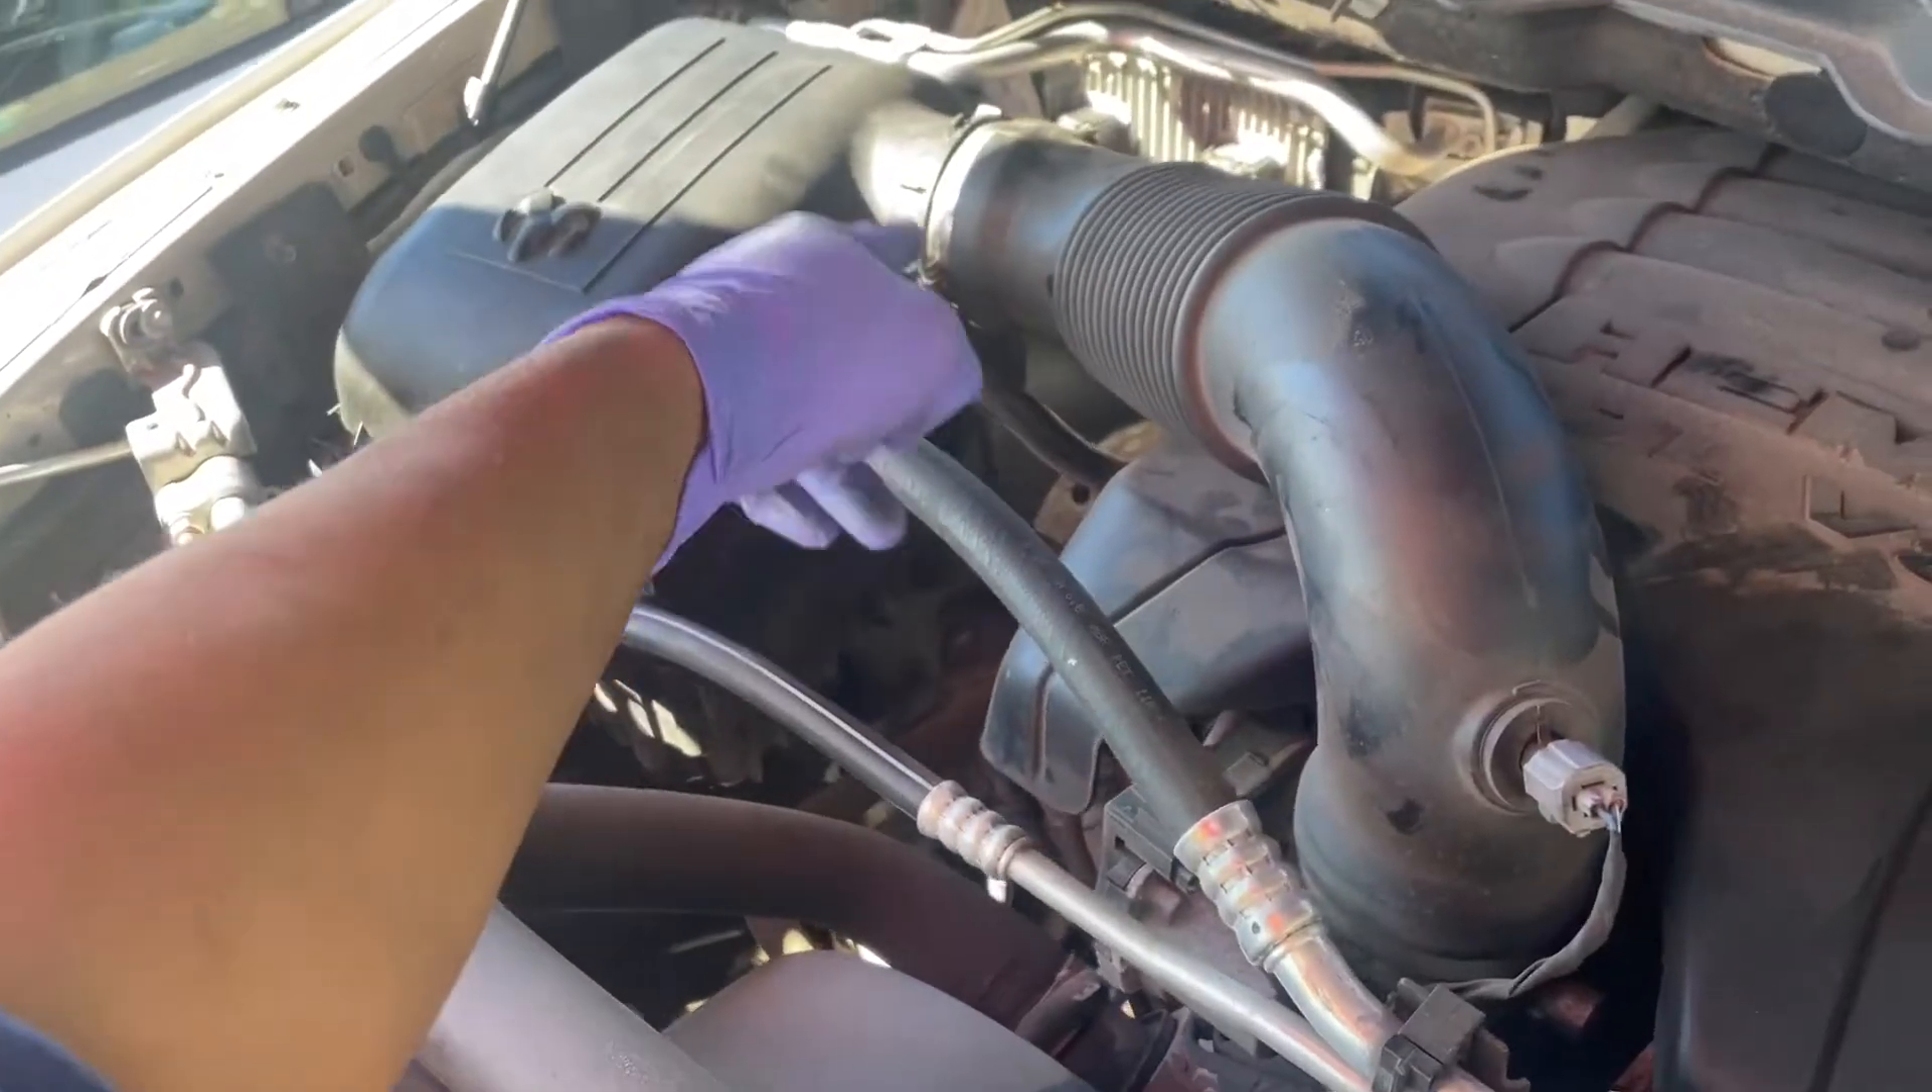Cover's back on. Air trunk's on.